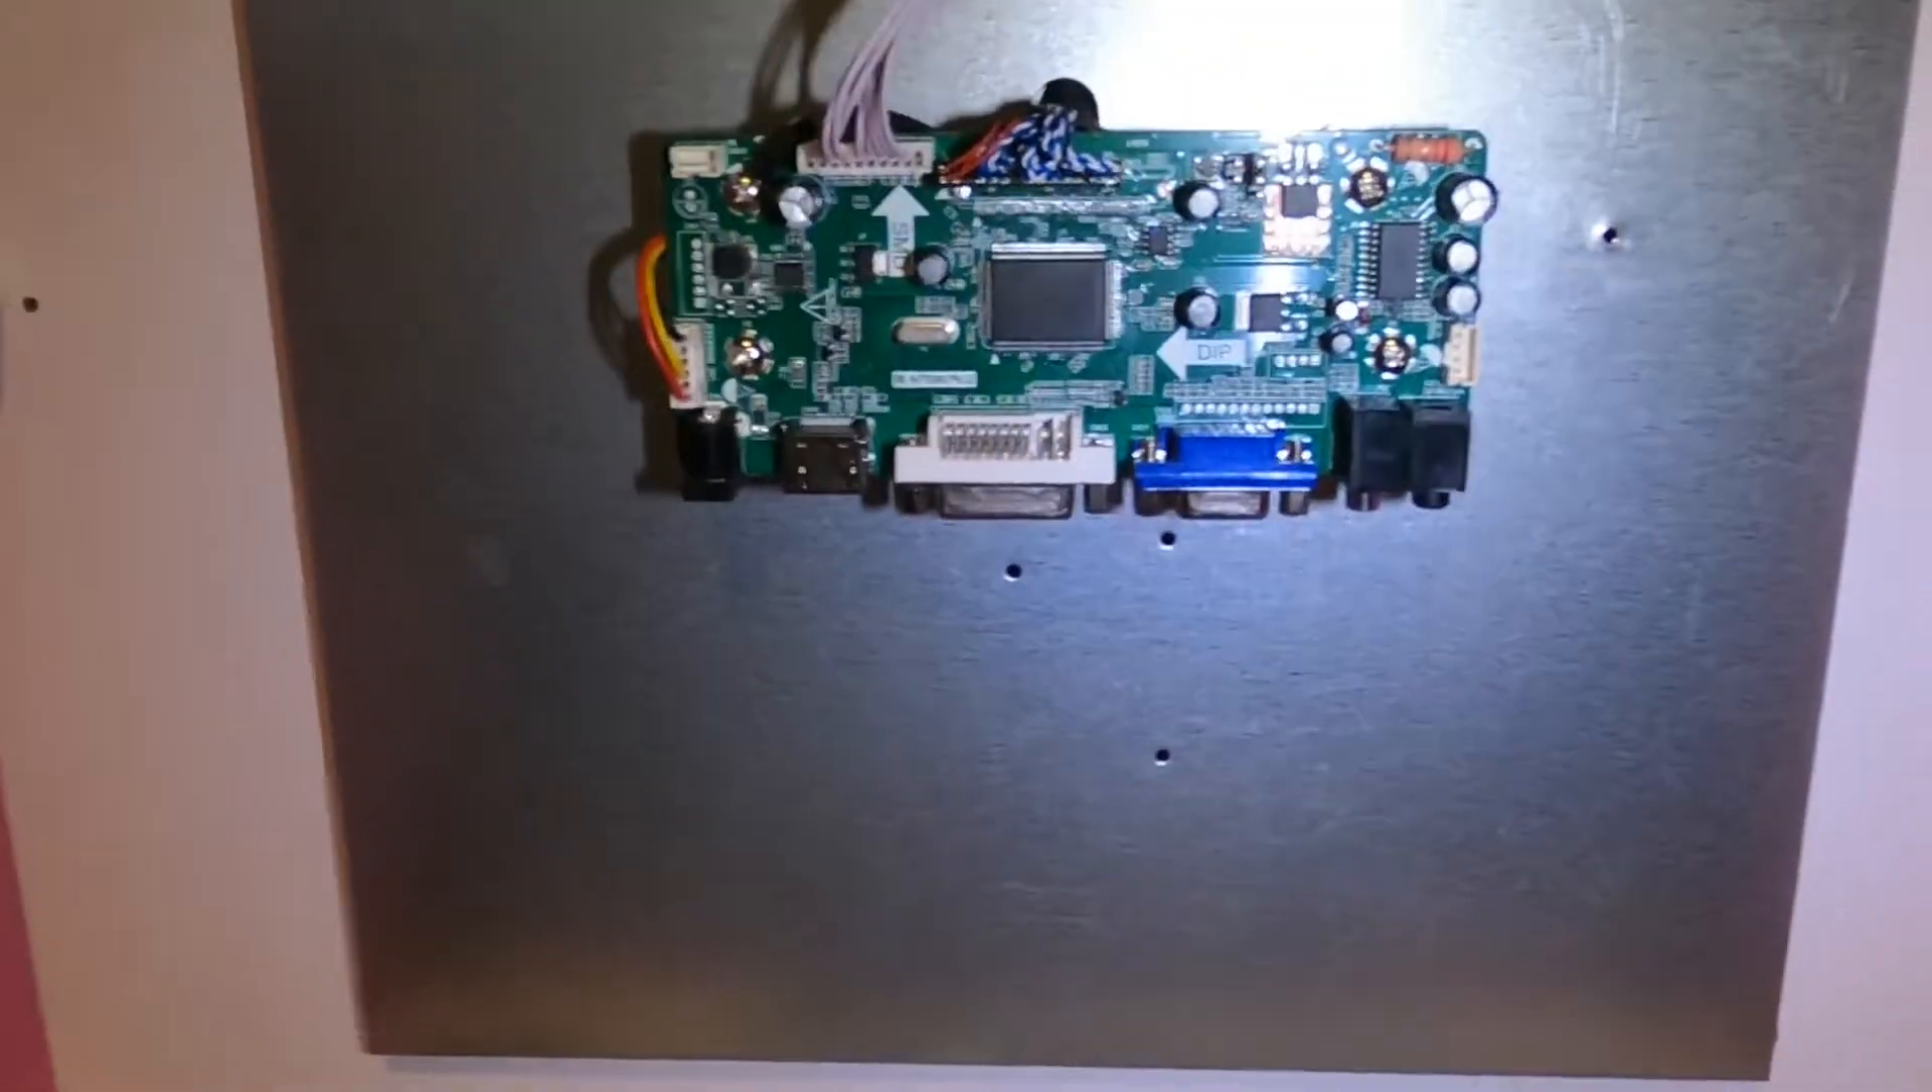Okay so the converter board is now mounted in there properly.